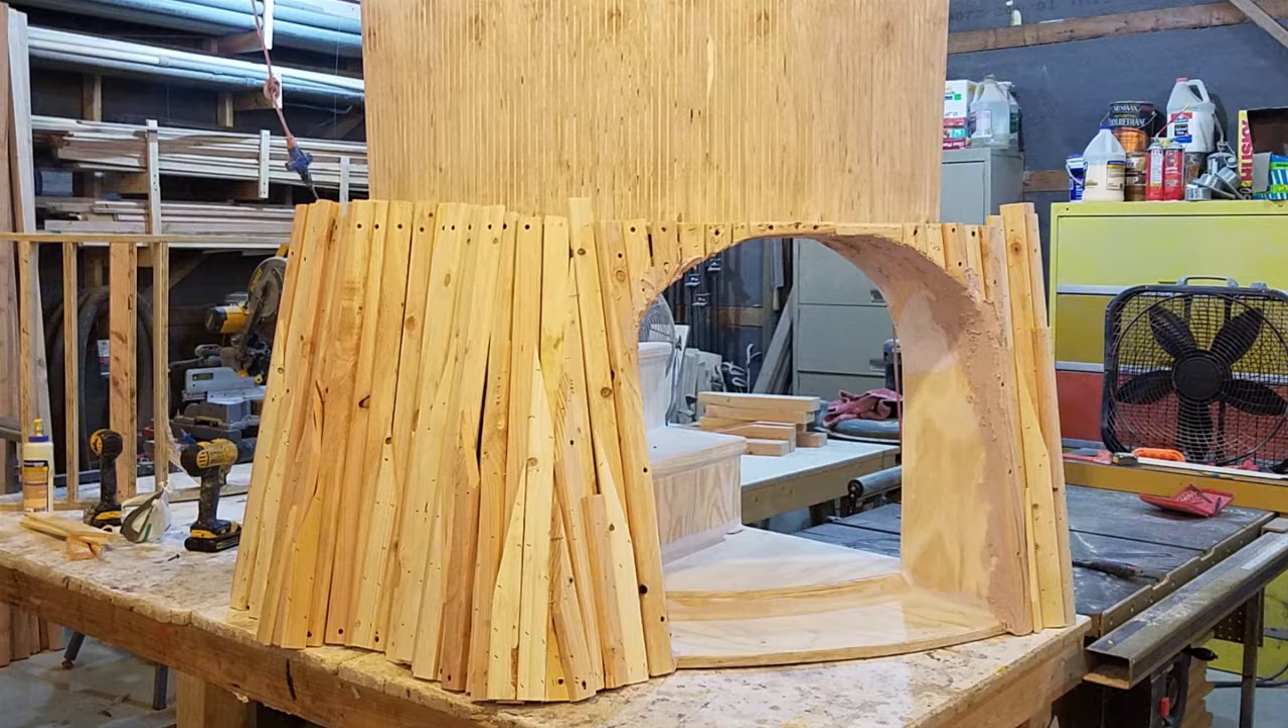If you look to the left especially, we started to add what's going to be the bark.